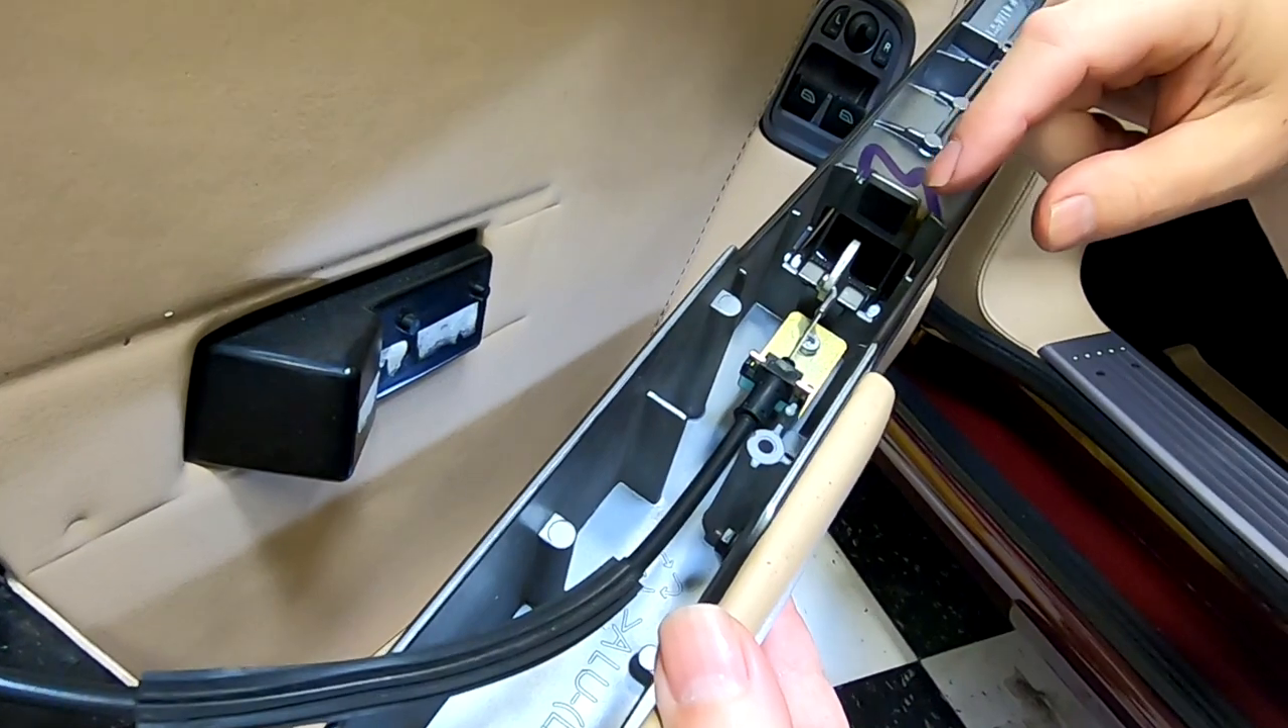So now we exposed the door catch mechanism, or the cable.